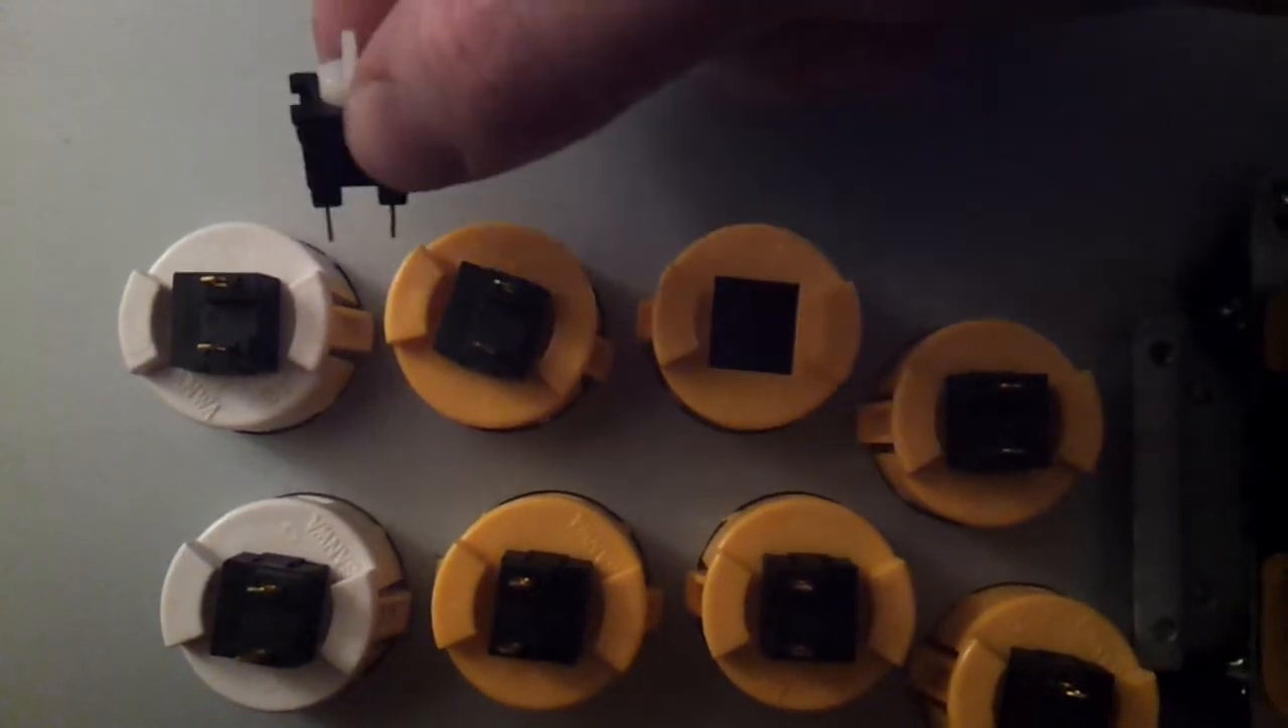And so, there's the micro switch out of the button.